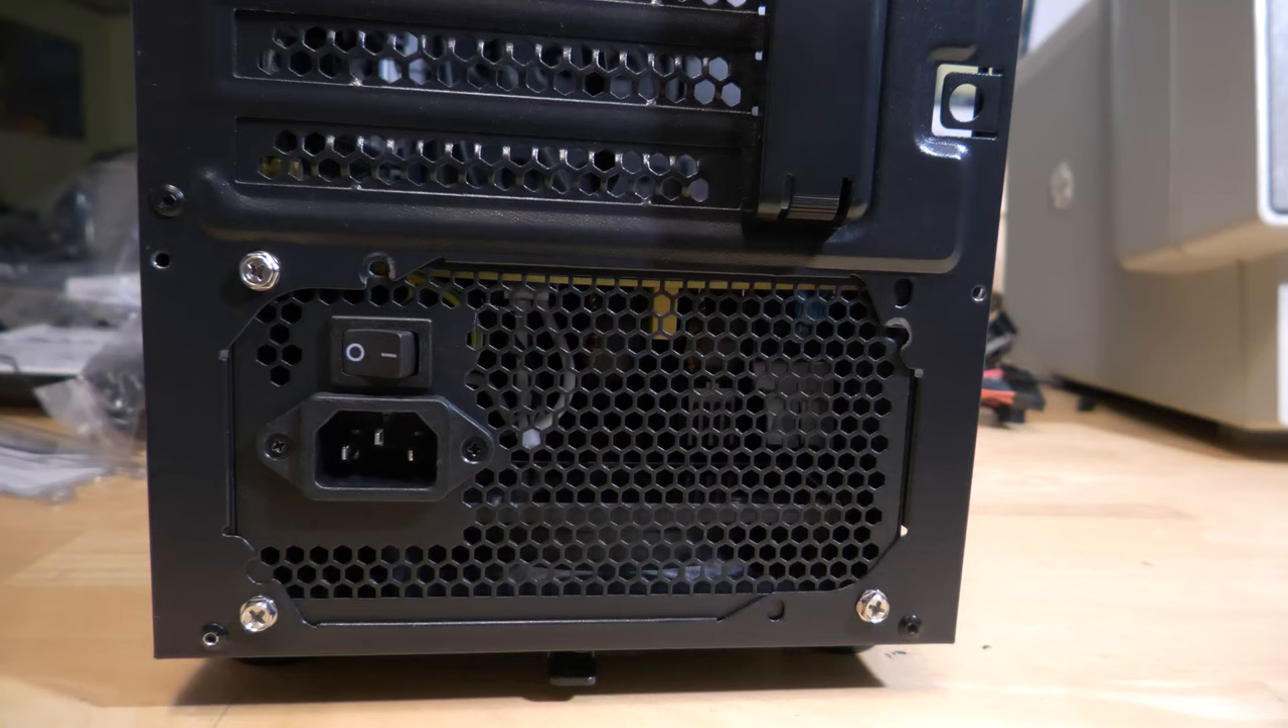So well I had to use silver screws to put in the power supply.